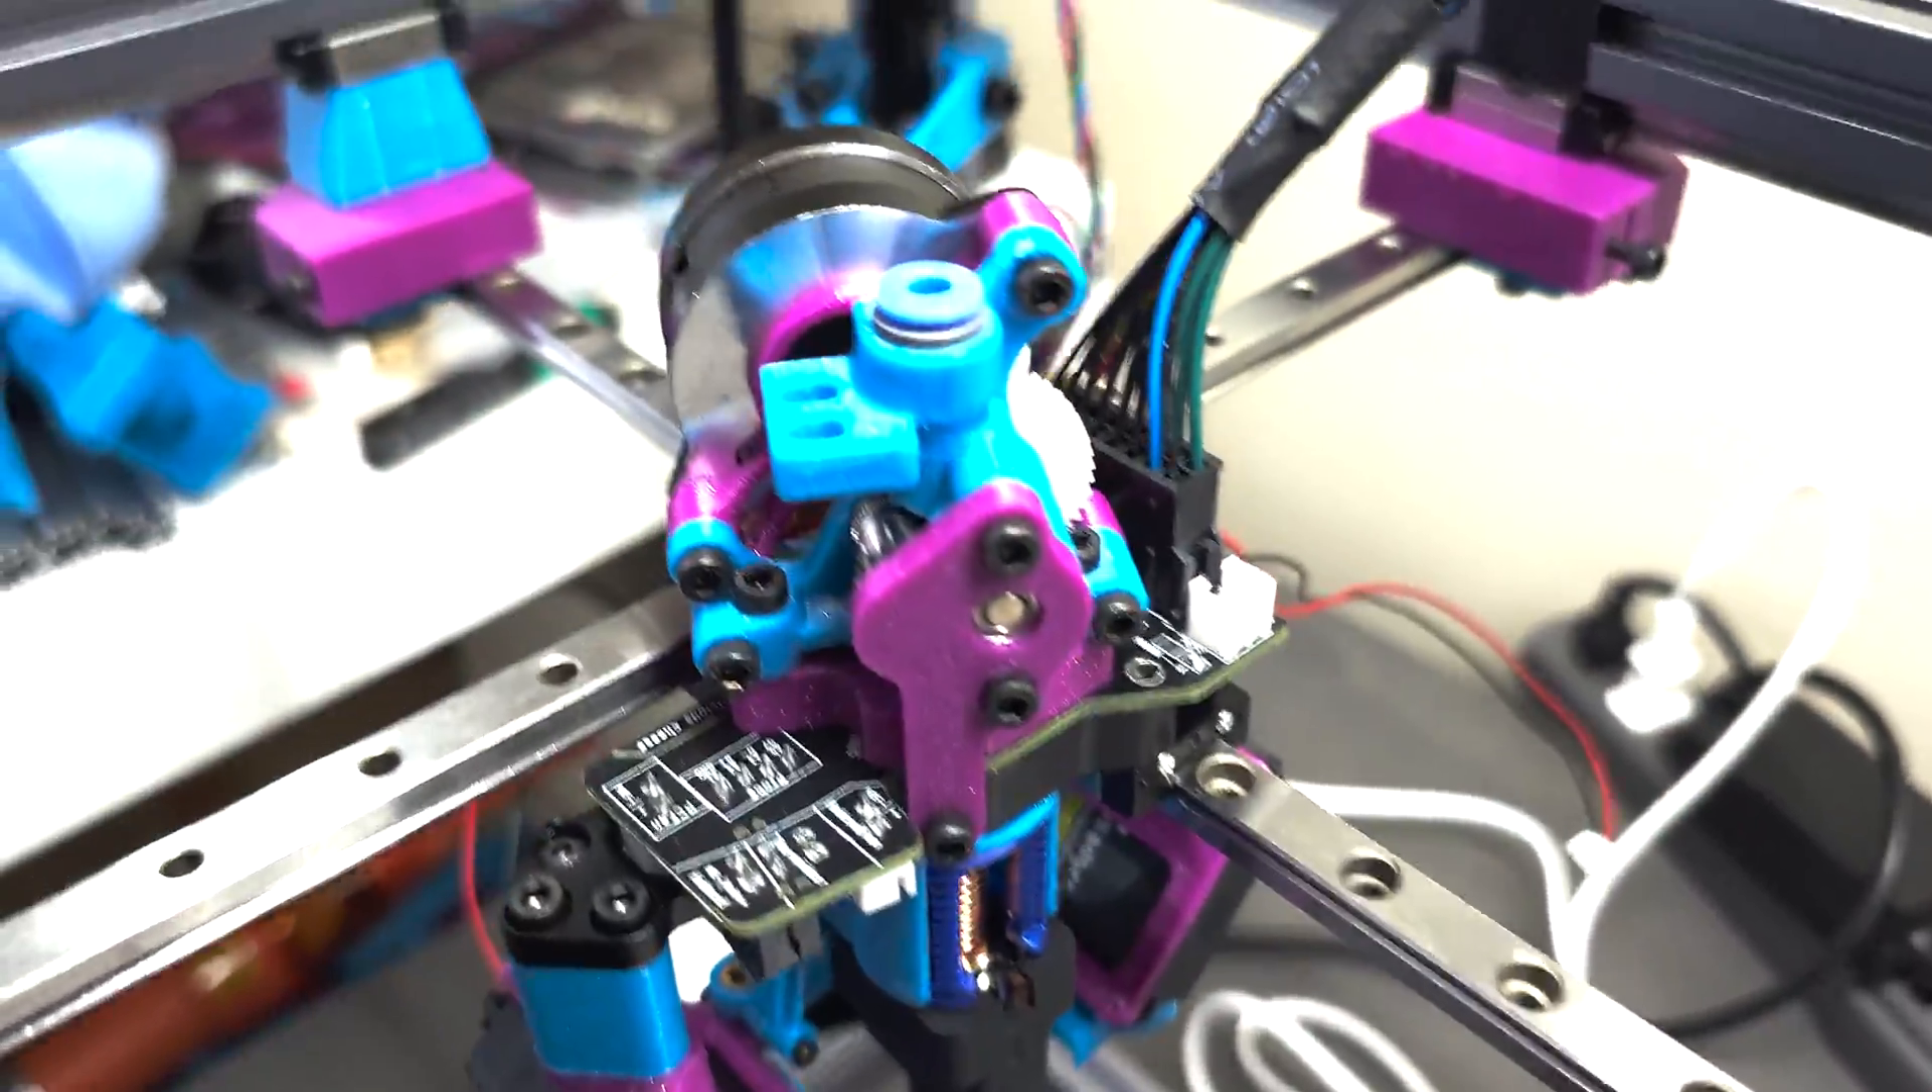And let's take a closer look at this toolhead, all assembled.